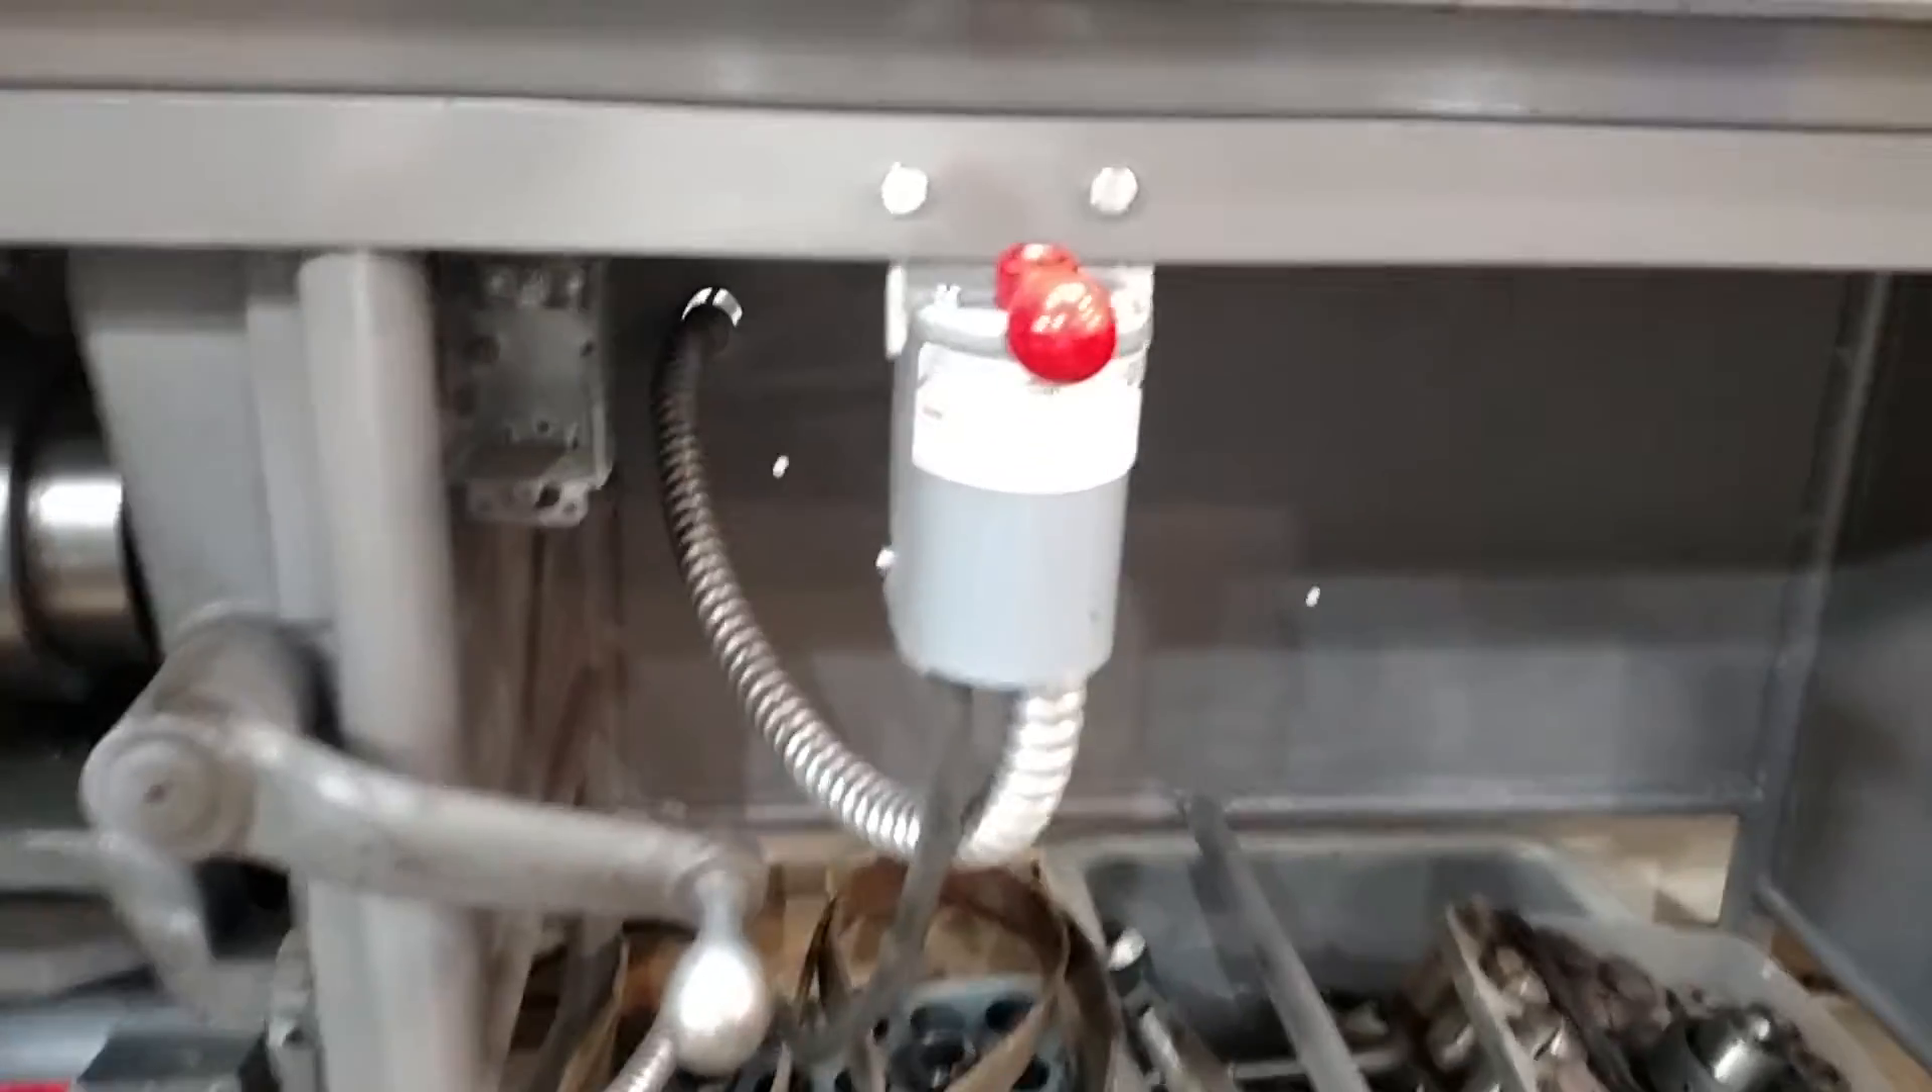Got my conduit kind of half-assed, temporarily ran.